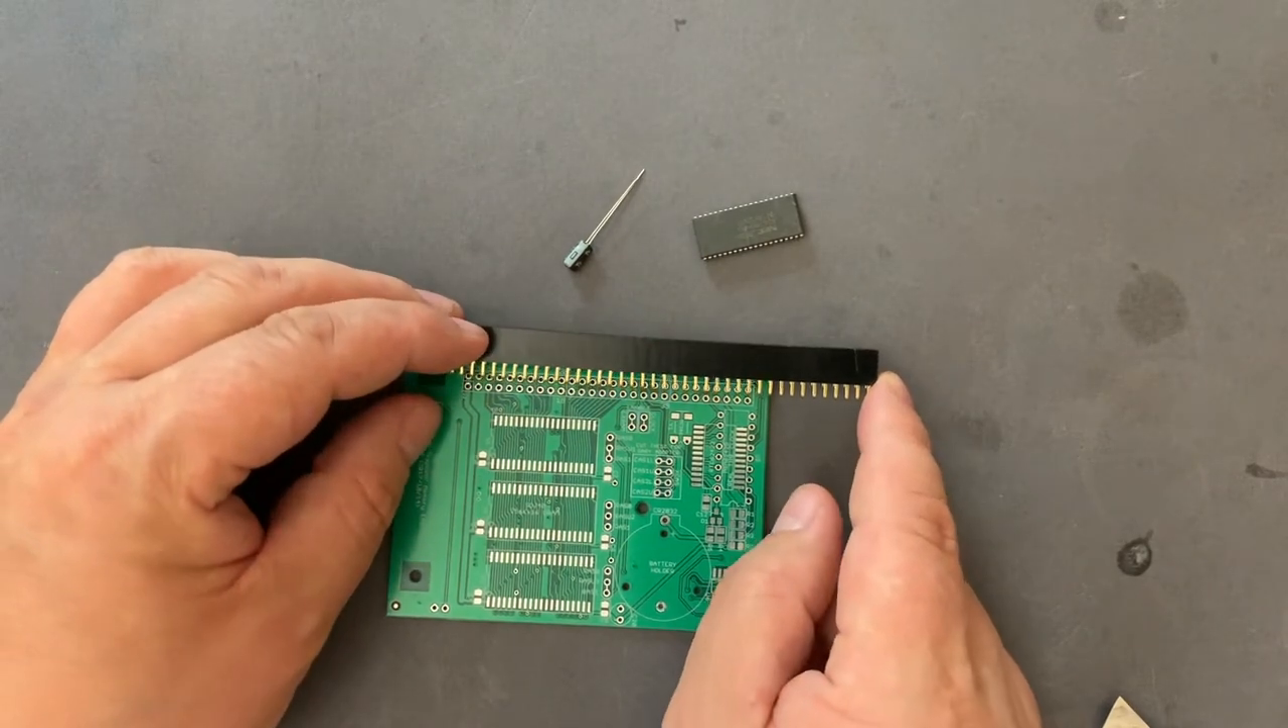Now the first problem here is that the pin header that came with the PCB is too wide and I have to cut off from this point here.